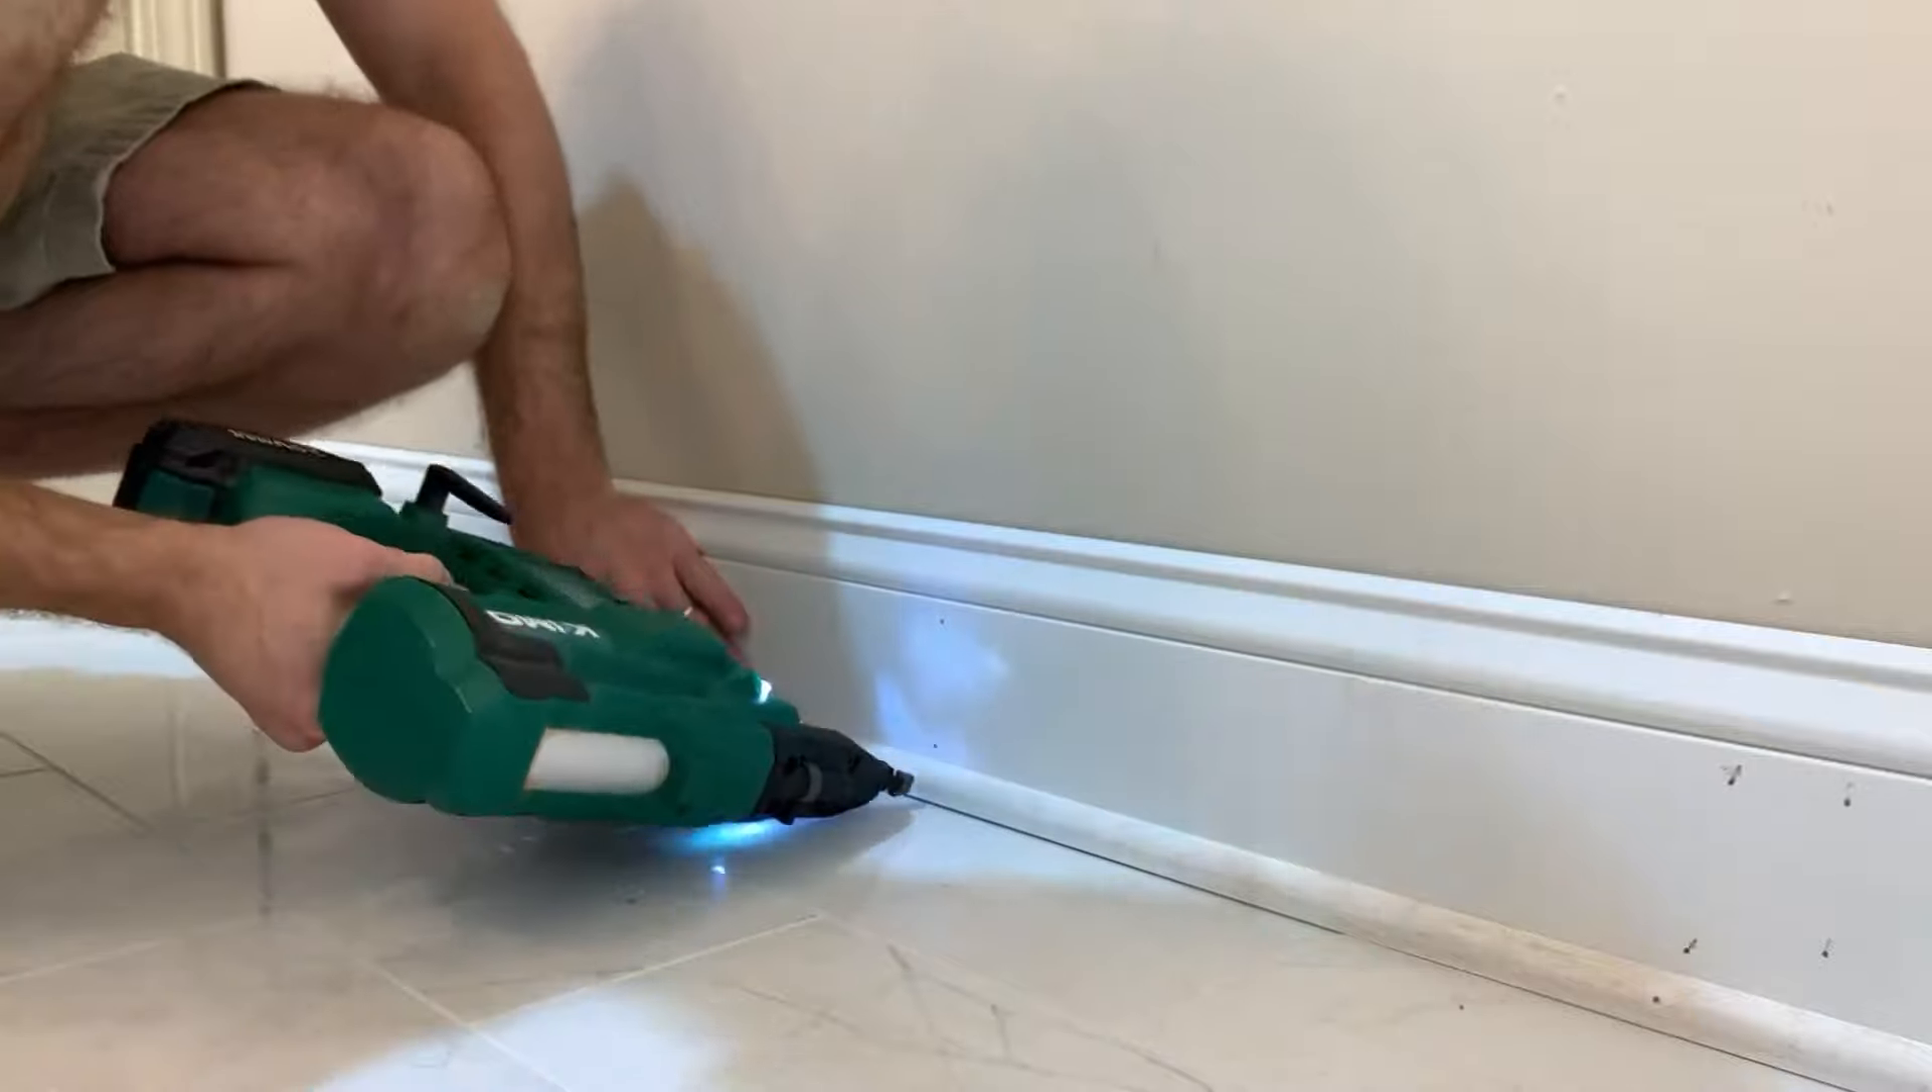From there, I threw up some baseboards and shoe molding to complete the look of the floor.